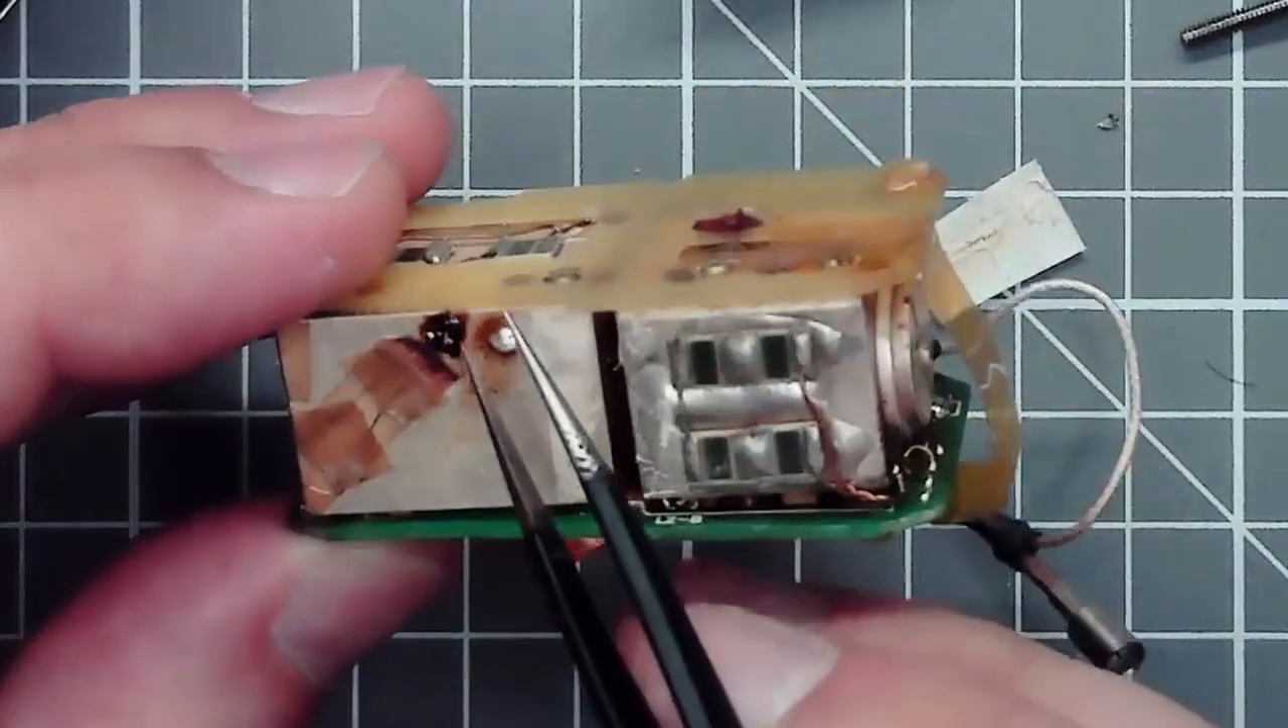We can clearly see that there's a gap between these two metal blocks.